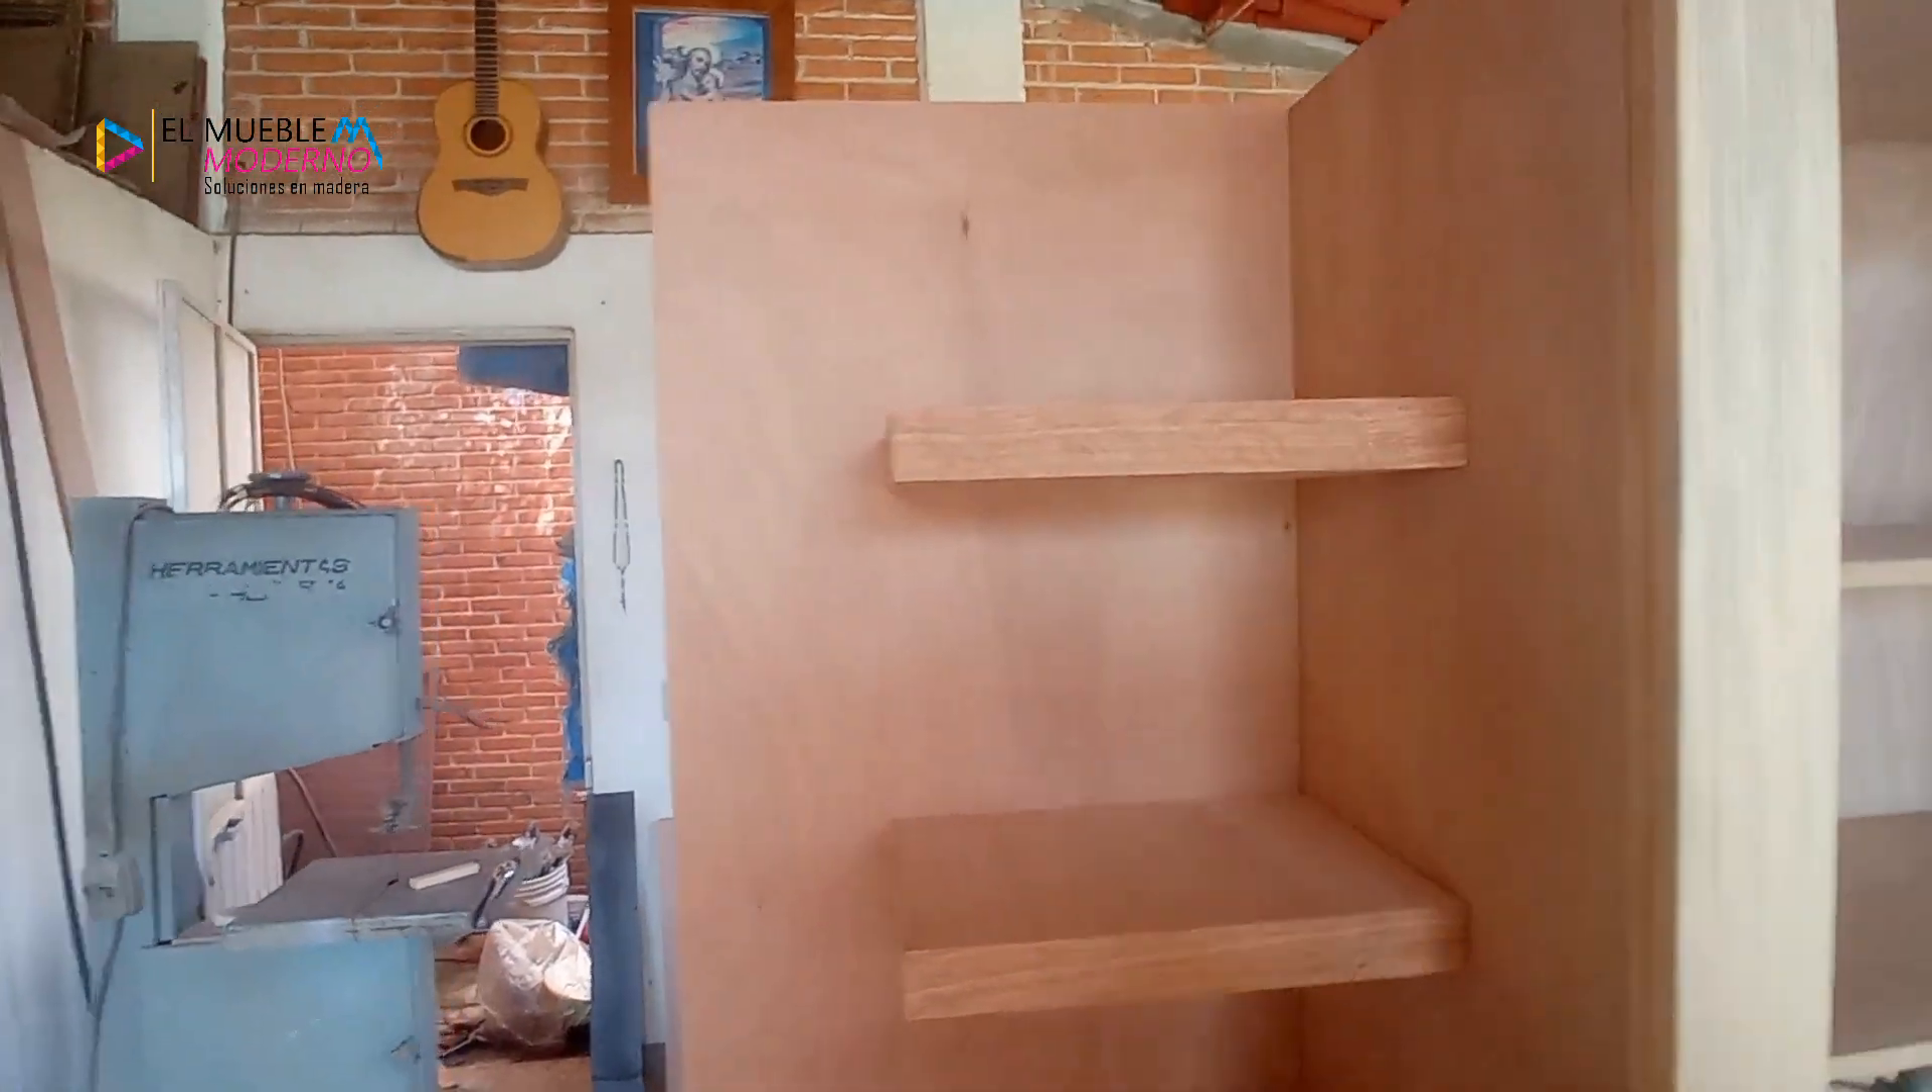Ahí podemos ver como ya quedan instaladas este par de repisas.